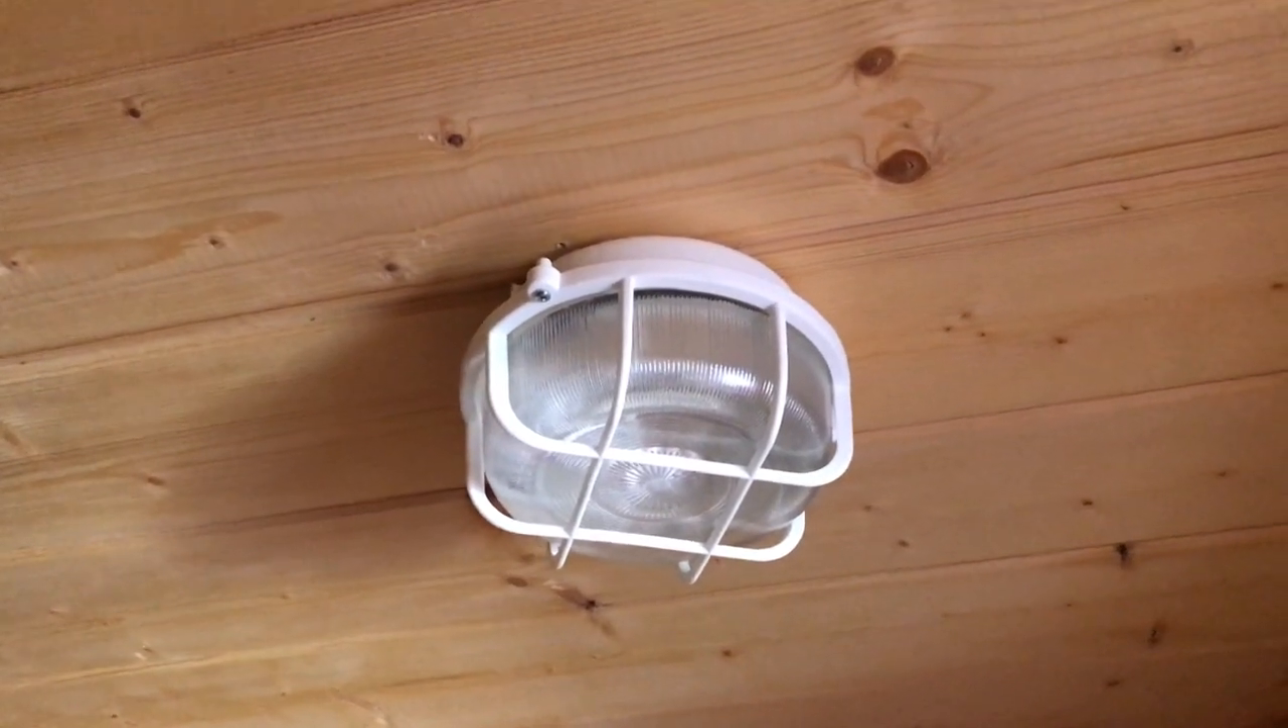Donc pour avoir la distance de 2m25, j'ai installé le plafonnier directement au plafond.